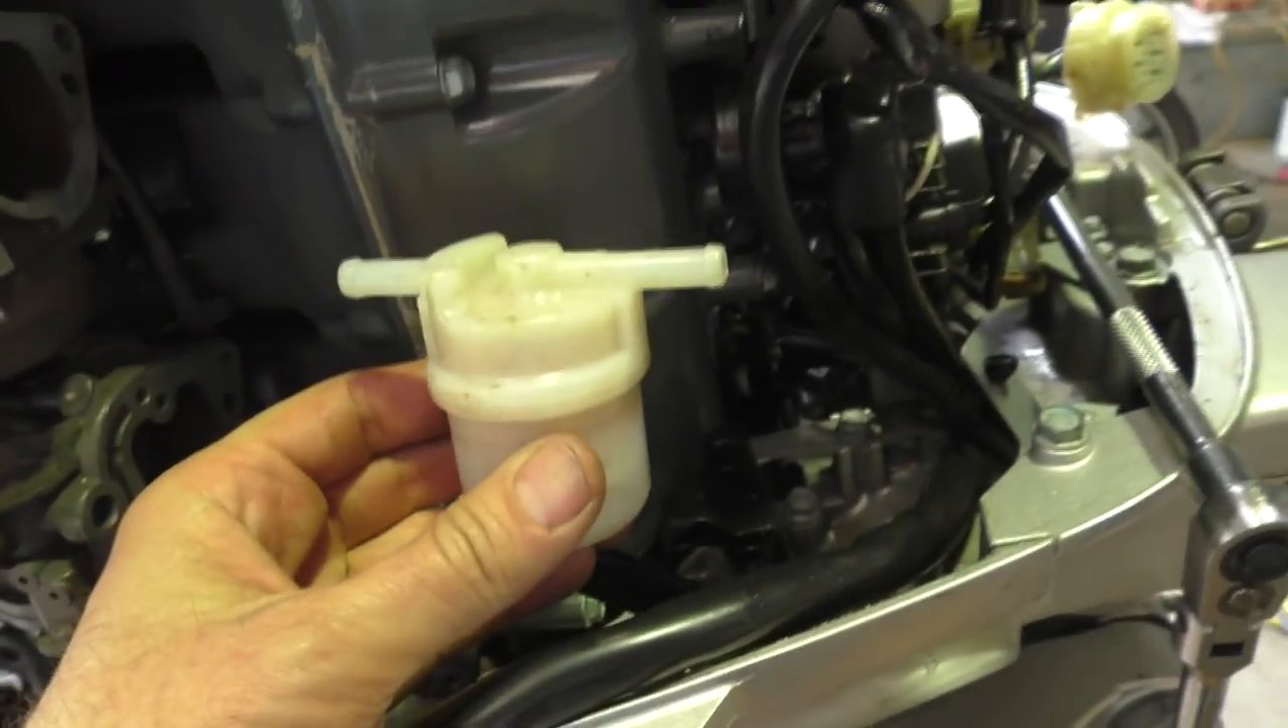This is the fuel filter I've taken out.